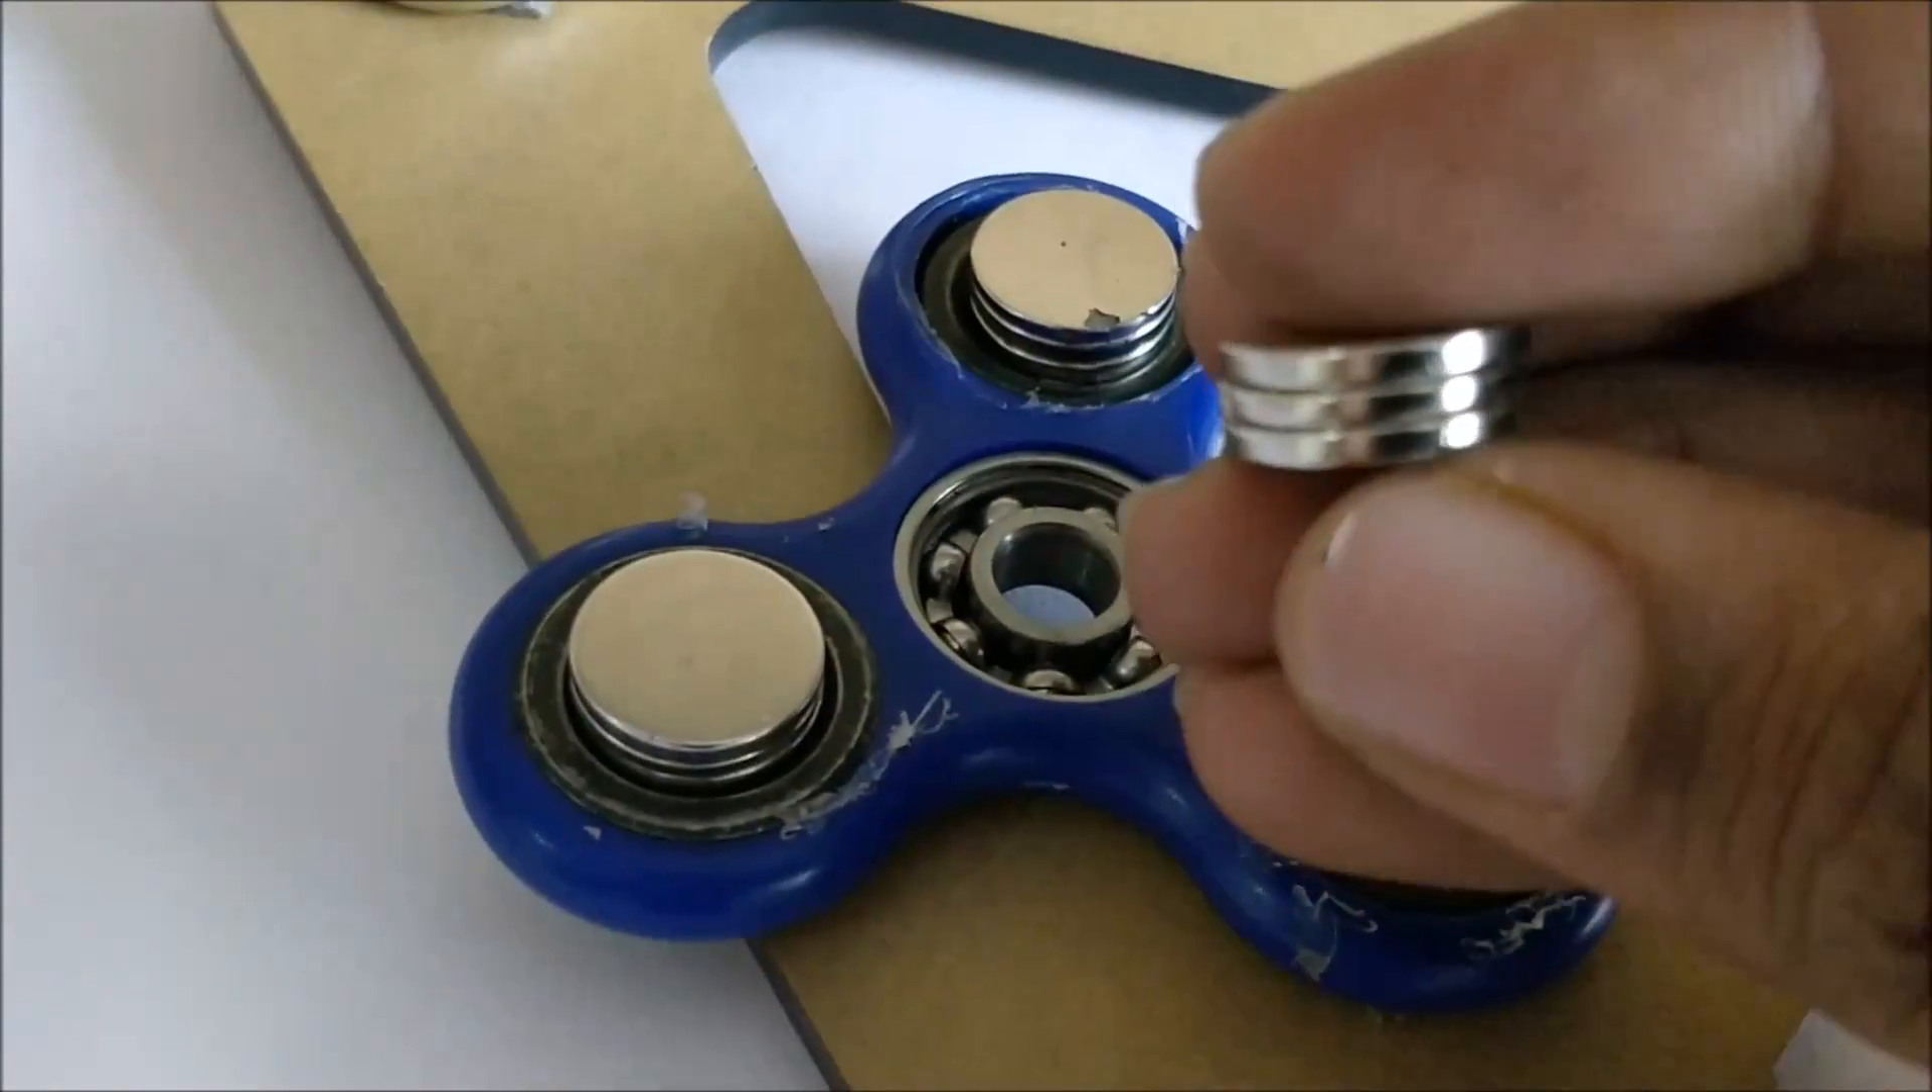I have just stuck these neodymium magnets I have combined three magnets into a stack like this.